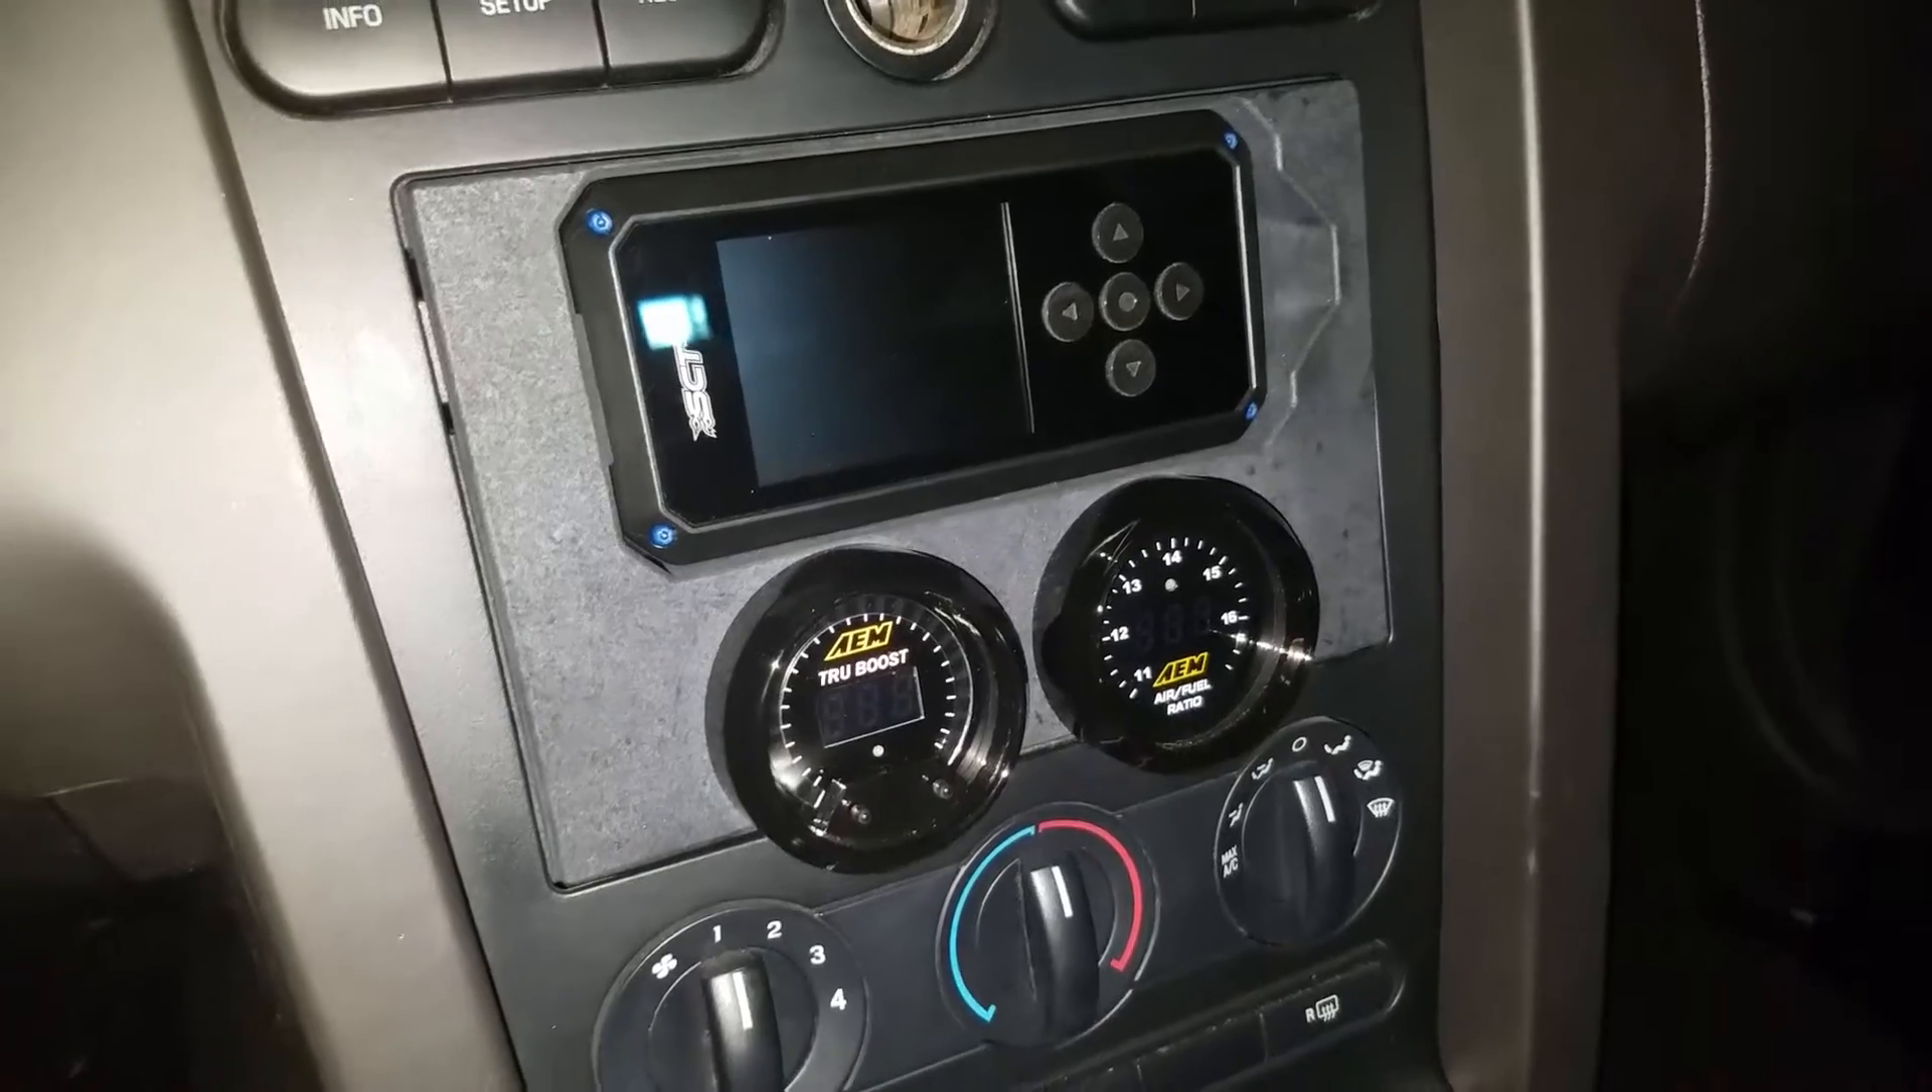Here's the final fitment with the gauges installed everything seems to fit great and I love the look and just a really clean setup.